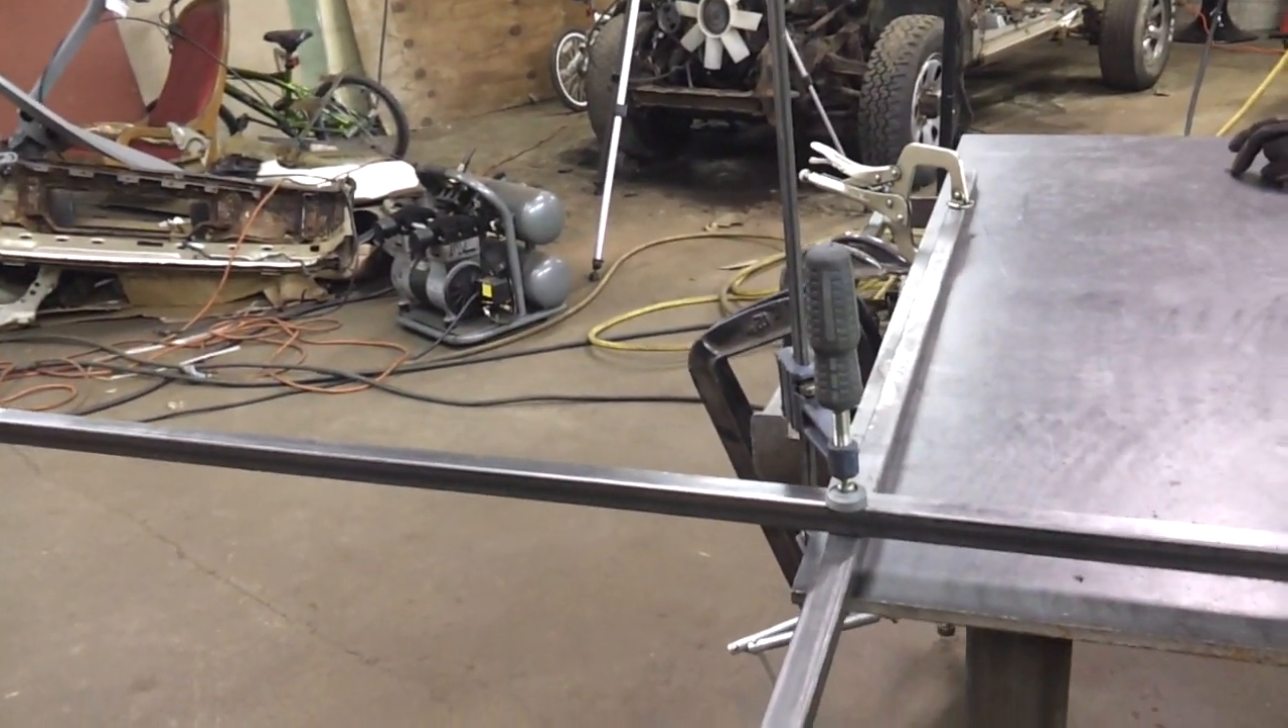This clamp is clamped to the table, the edge of the table and the two pieces.